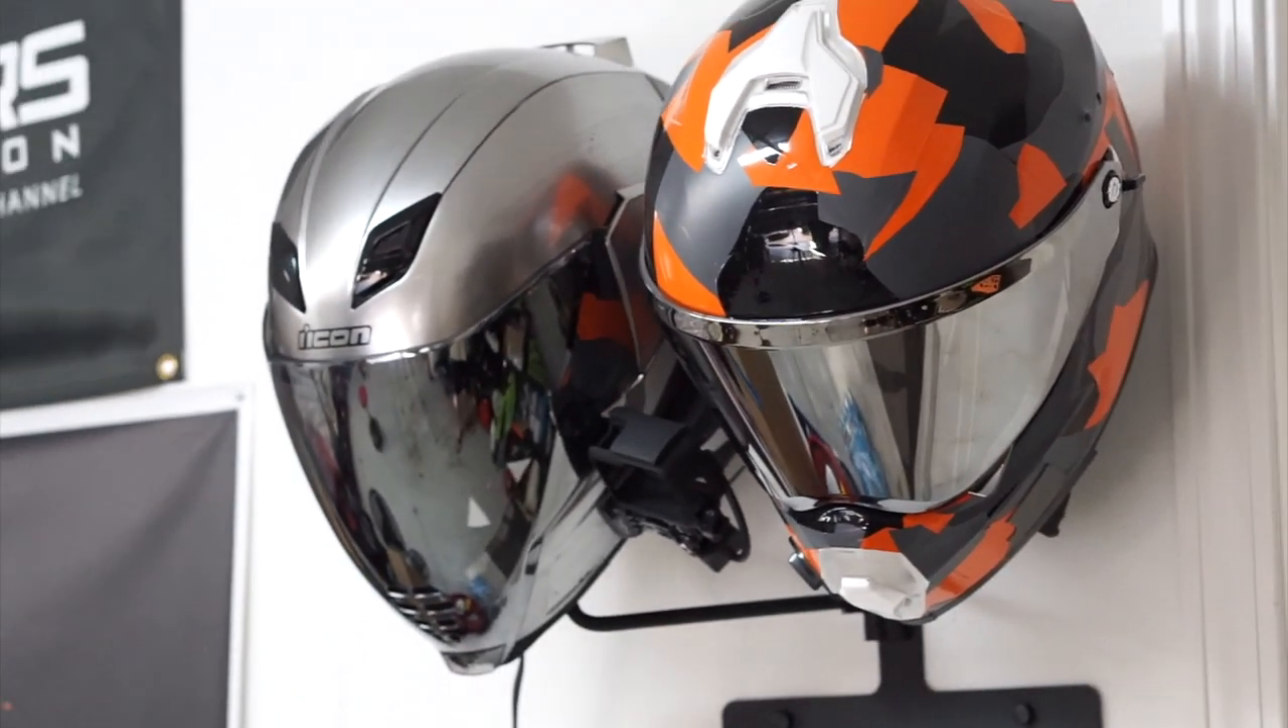The helmet rack is put on. The helmets are on.